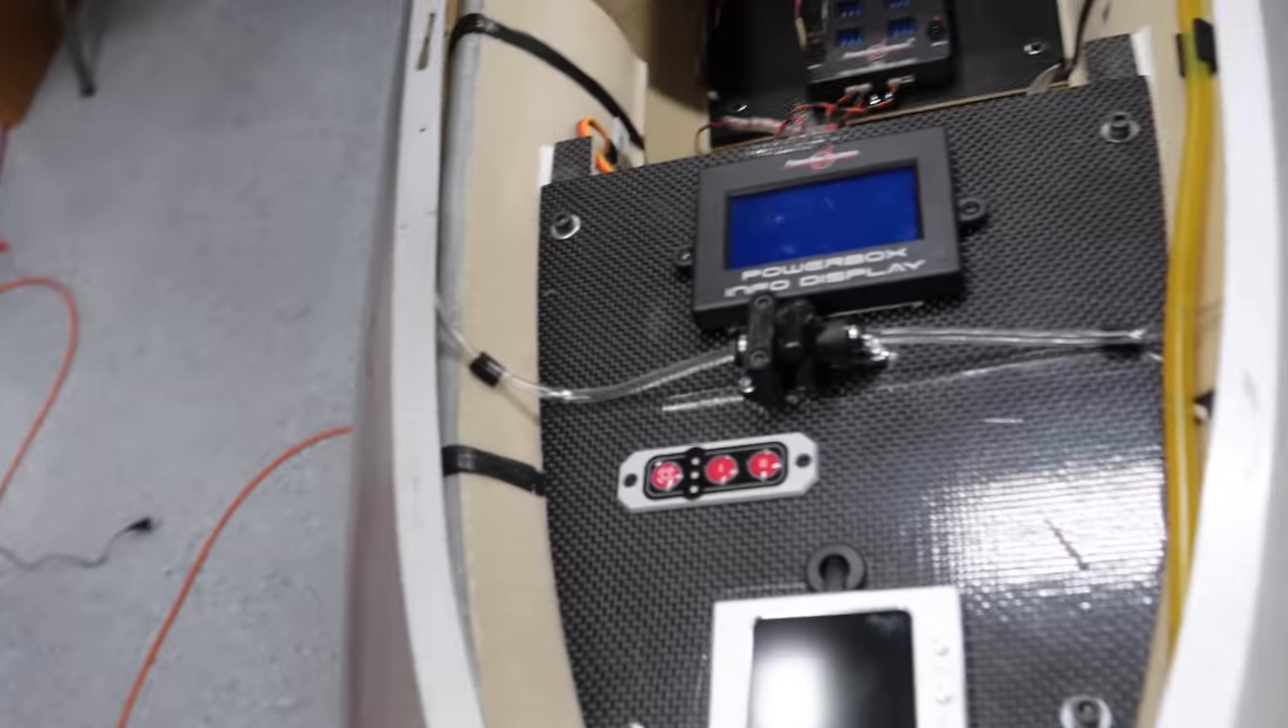So our board is now mounted.